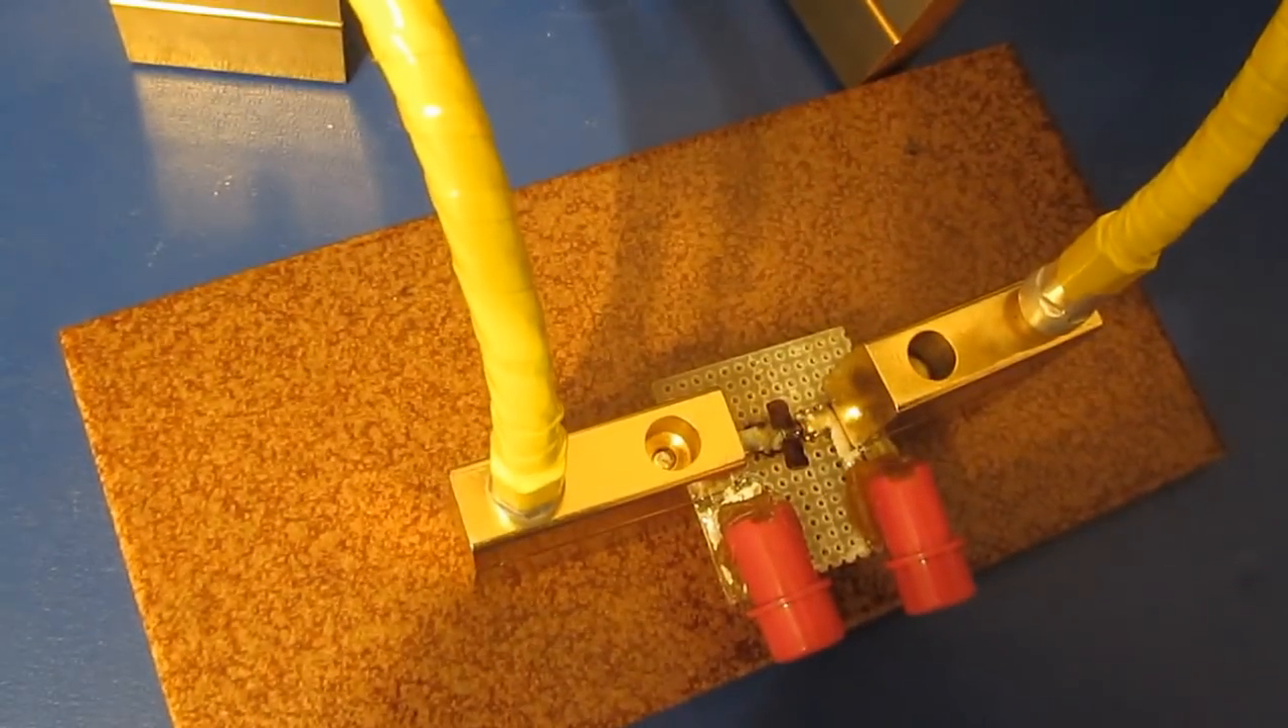All right so you can see I have much larger cables attached.